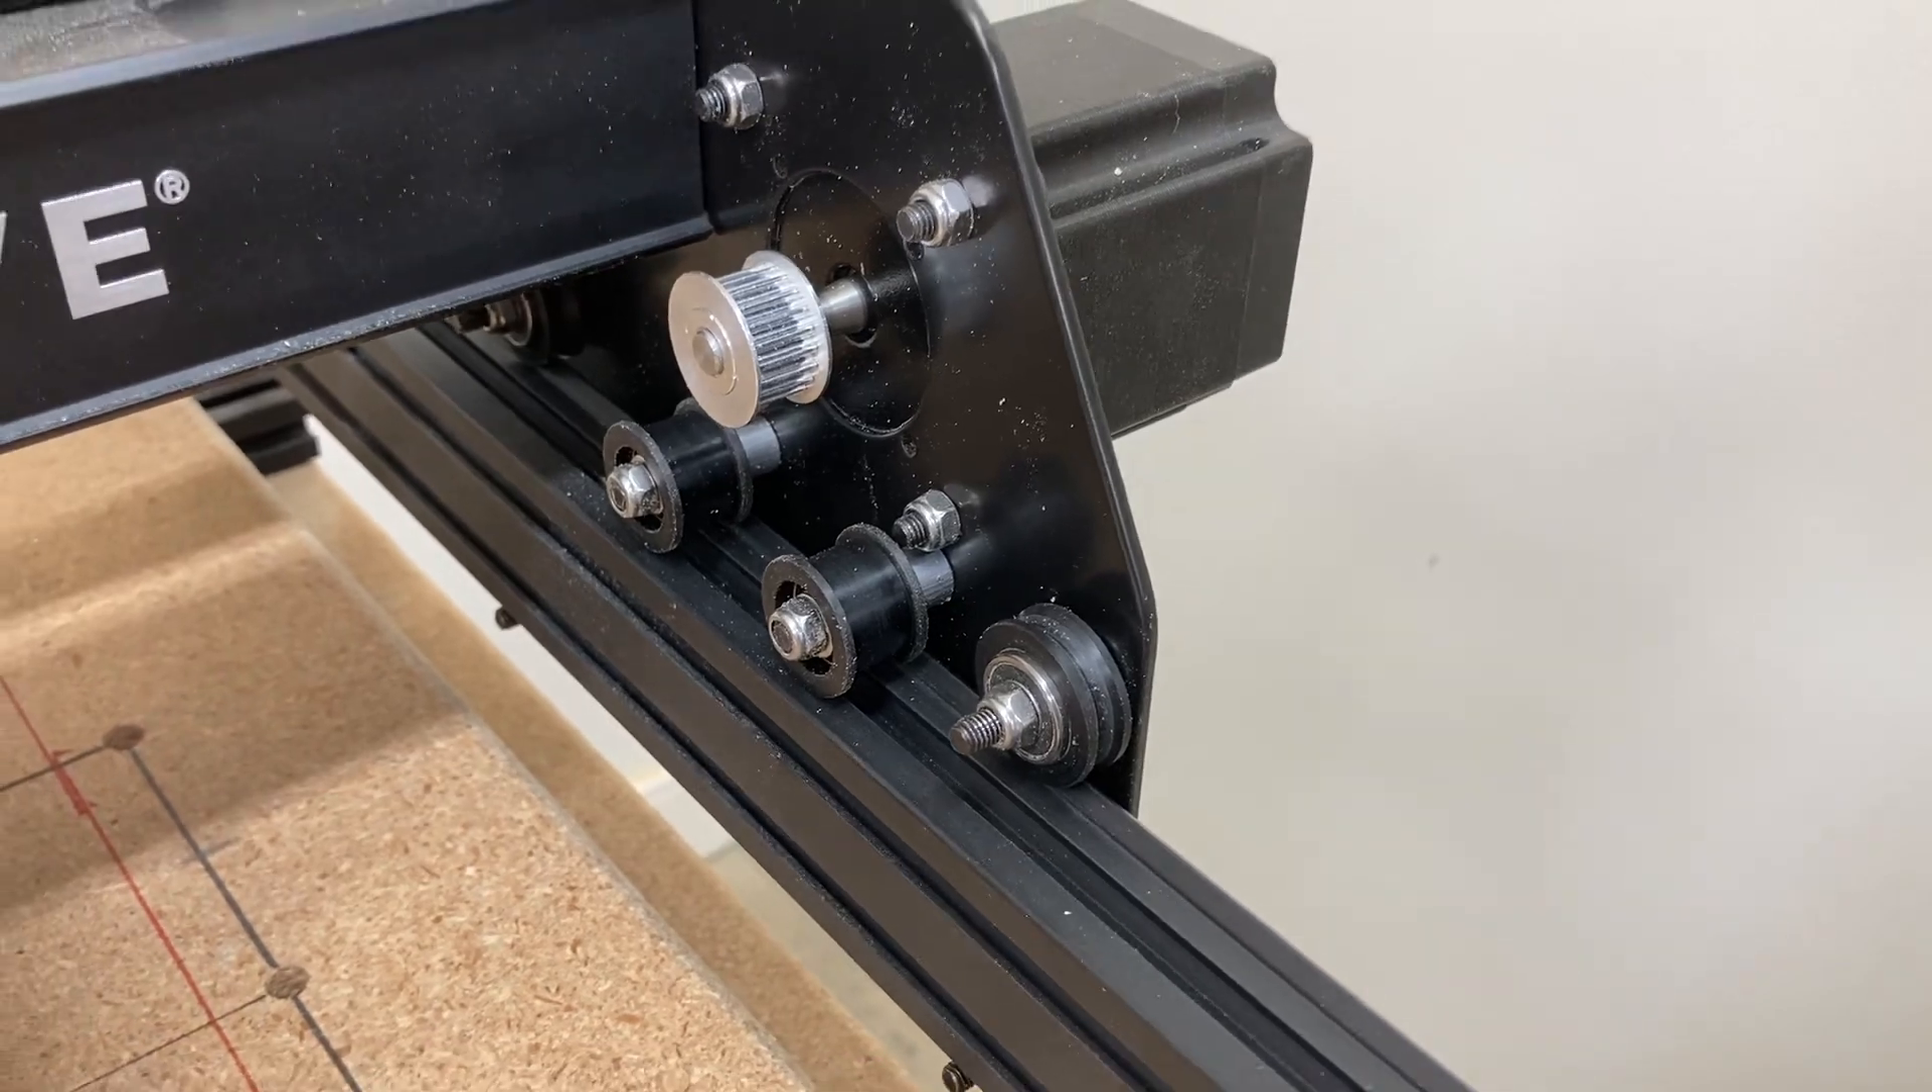Everything has been reinstalled with the new parts. The V wheels have been inspected, cleaned, and reinstalled.